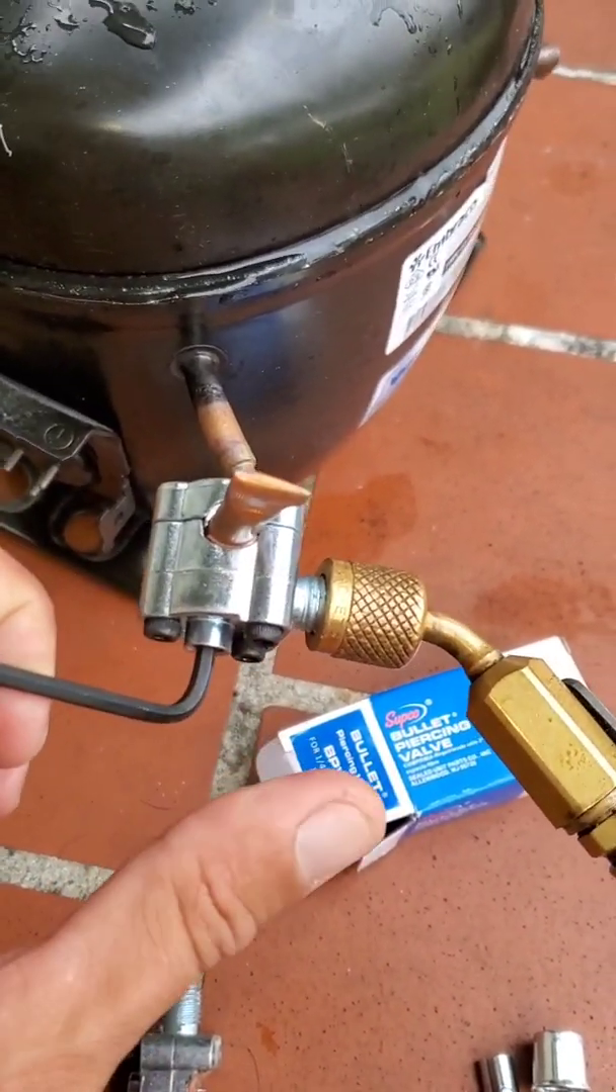I hooked up my hose here.